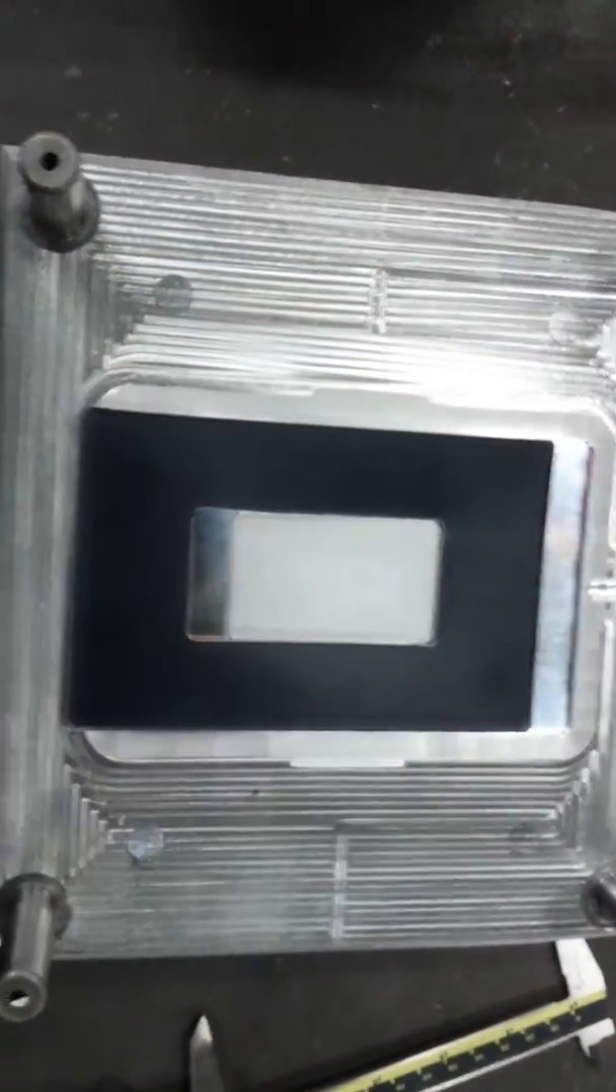So if I take this label and I lay it in here just to check the width across here, it pretty much goes down in there nicely.